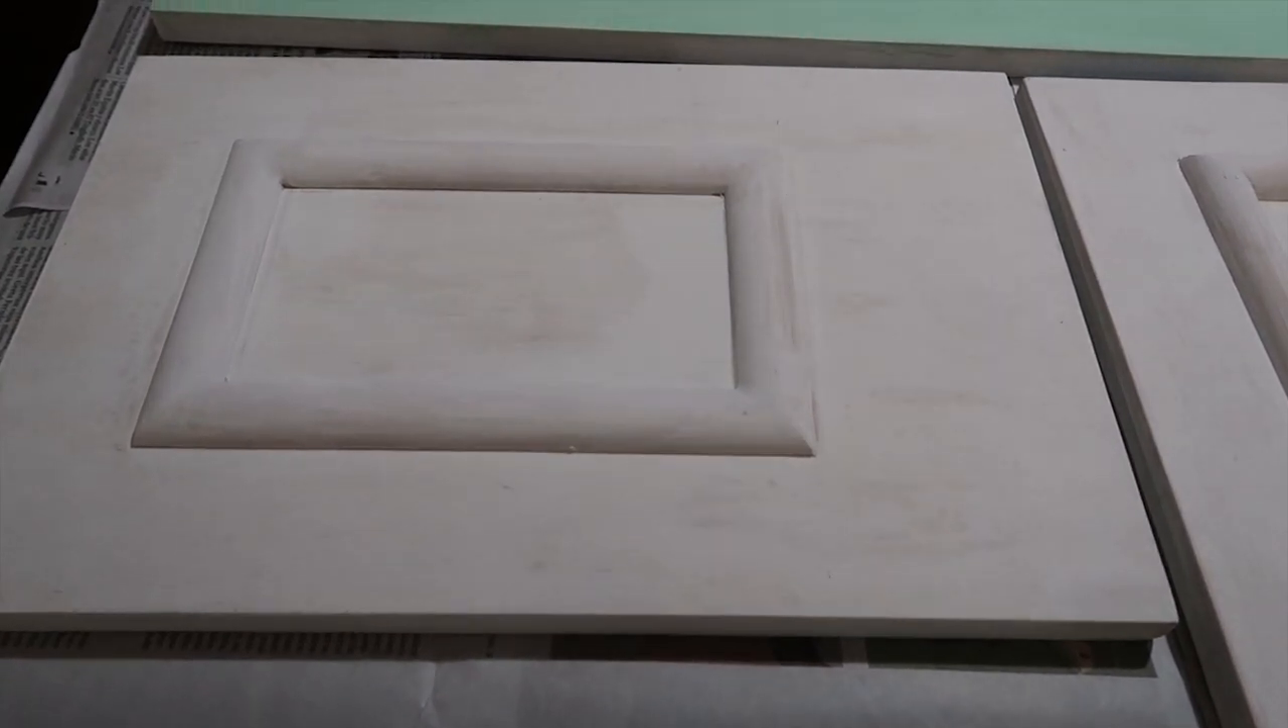Ya tenemos las puertas están todas pintadas con las molduras colocadas.